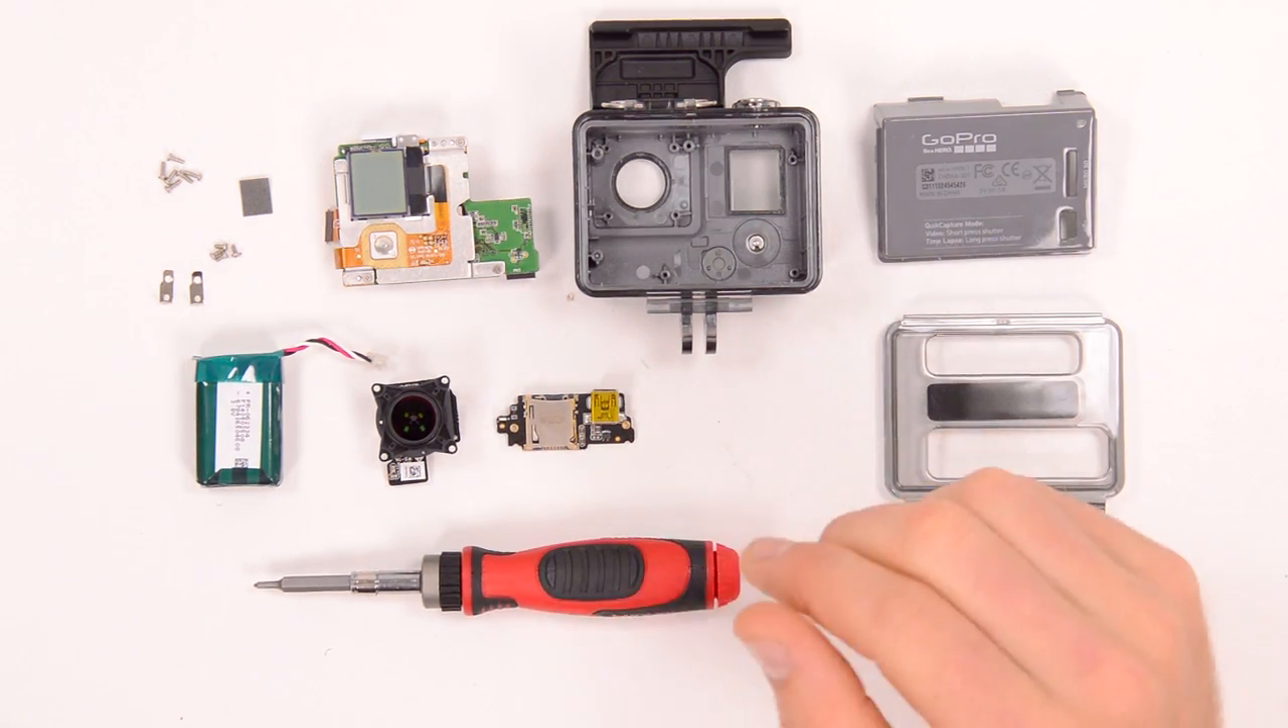We've got the case with nothing in it anymore.